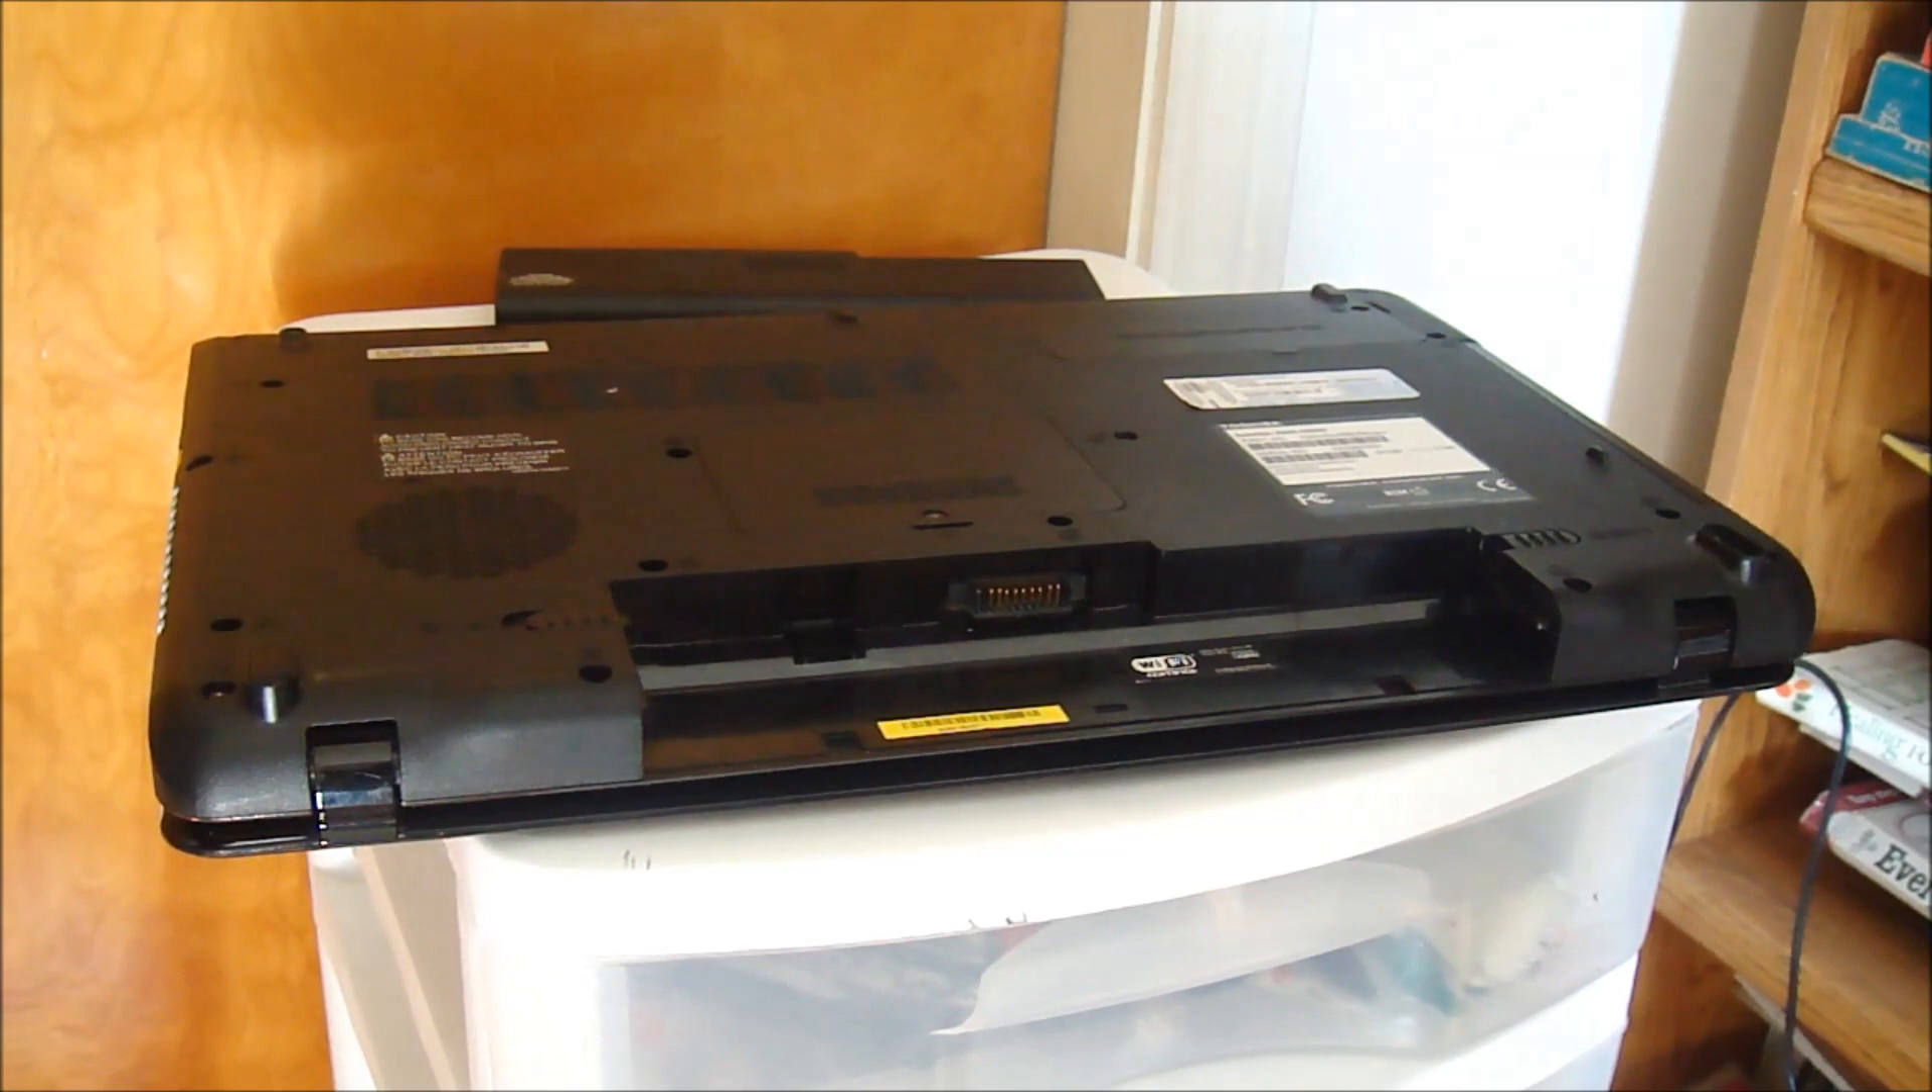As you can see. I removed the battery.